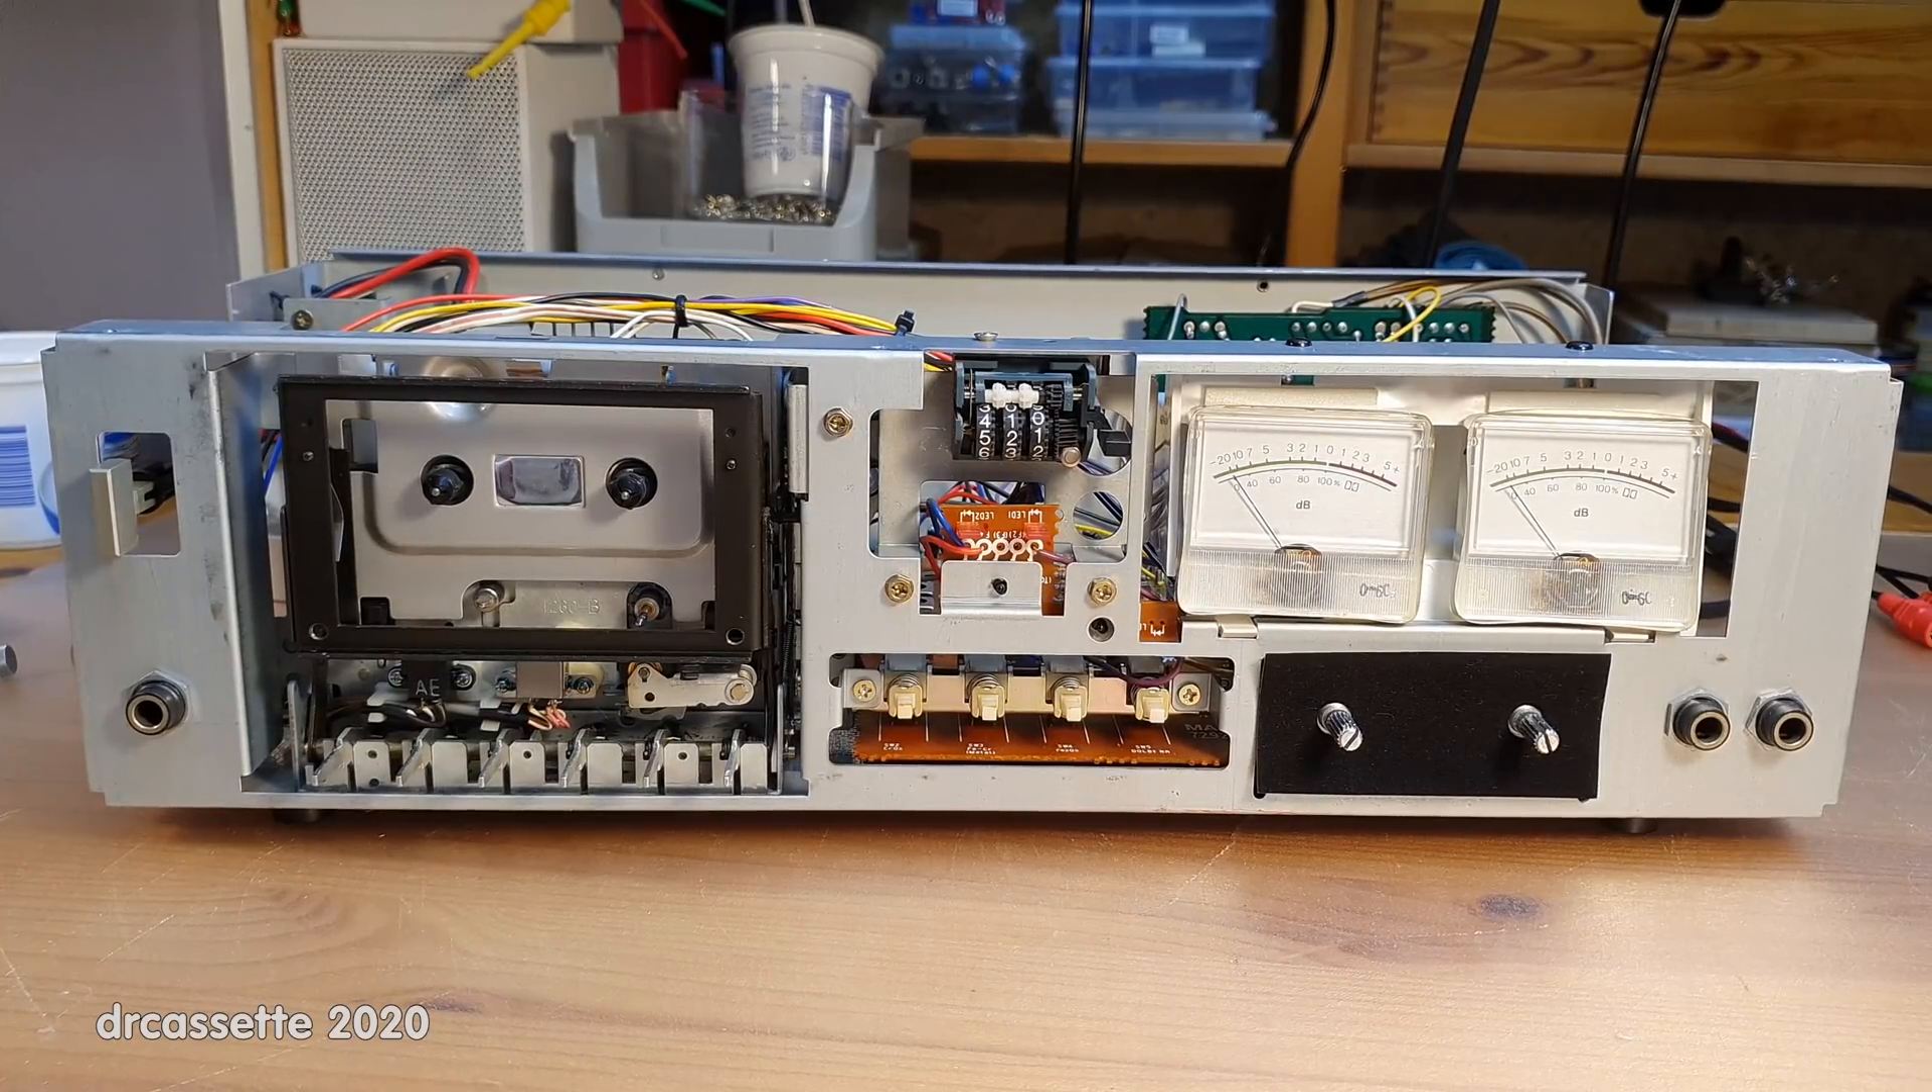Here is the cassette deck with the faceplate removed for some much-needed cleaning.